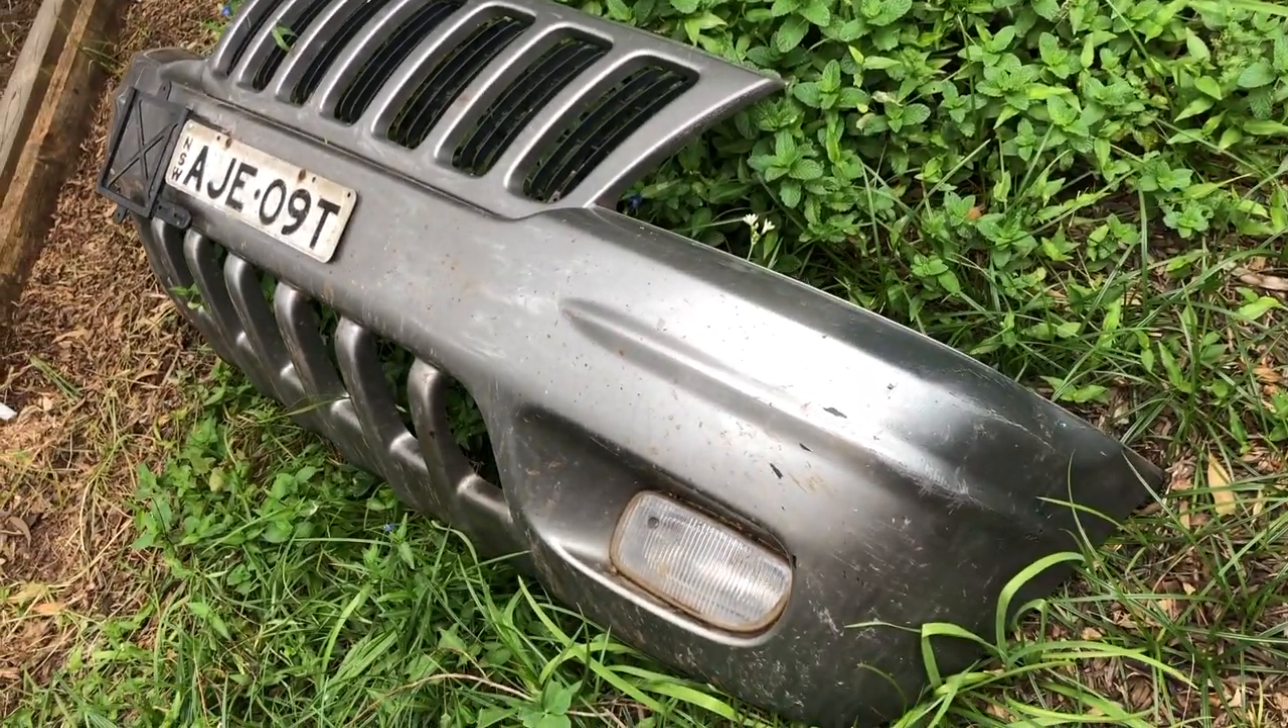Well as you can see I've got the grille off in my model which is a year 2000 limited.